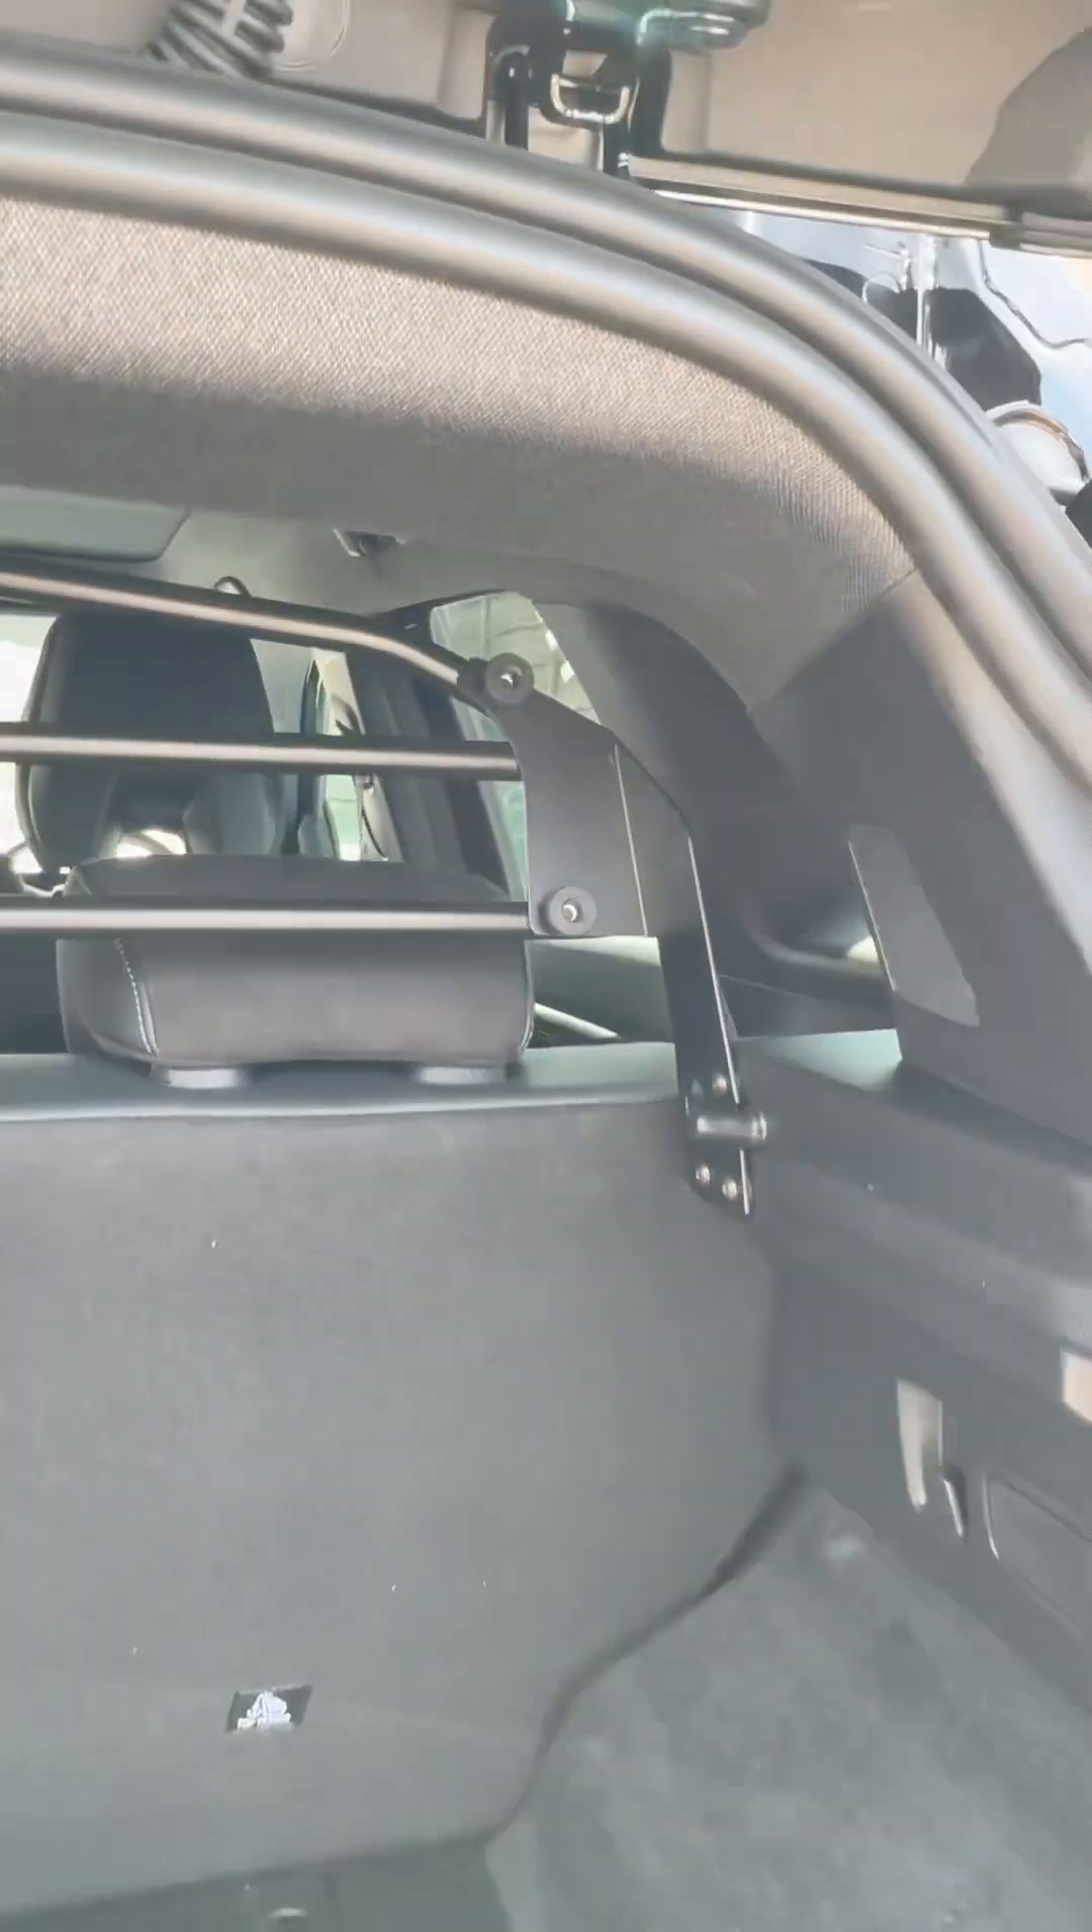And that's it that's a dog rail installed.